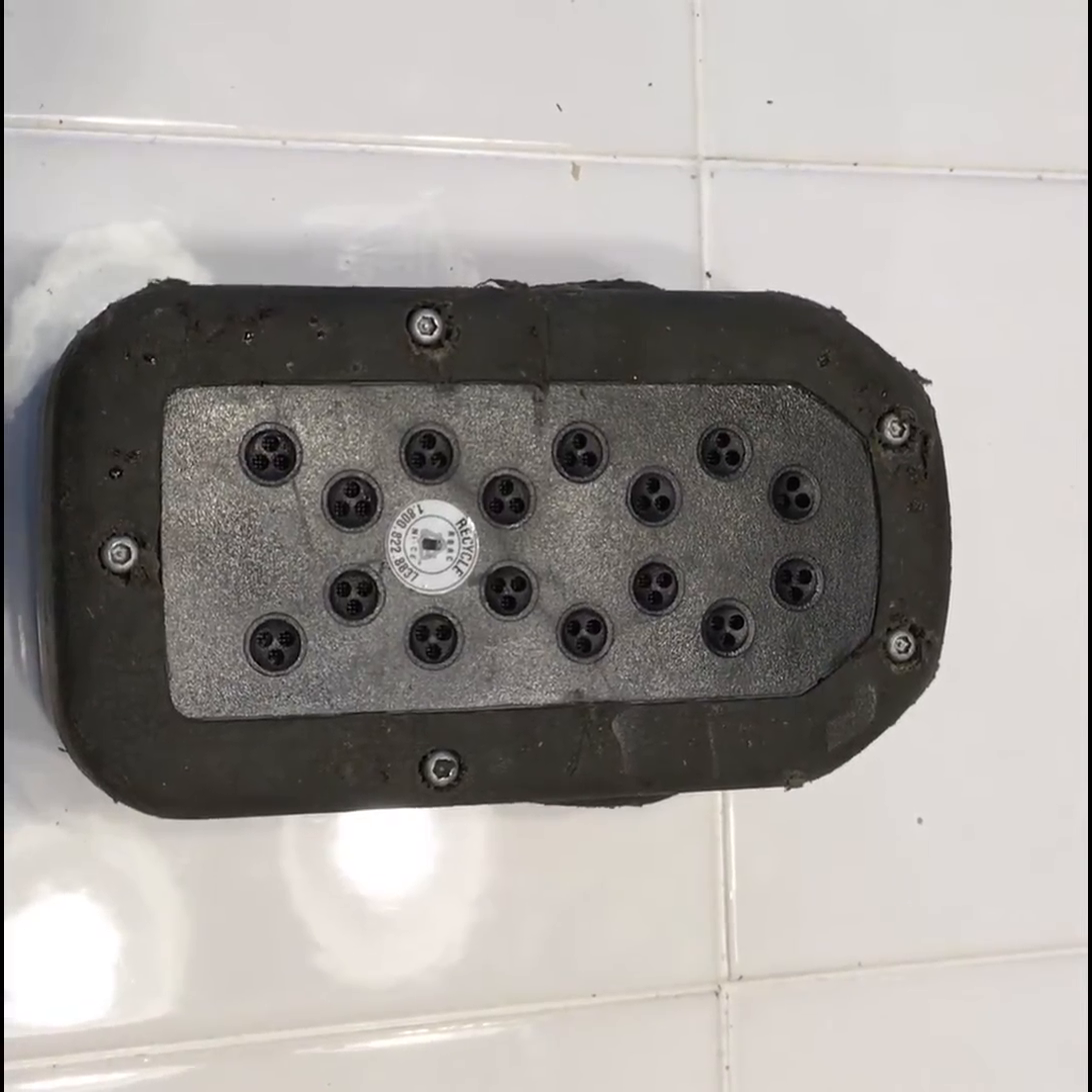So as you can see the five screws are there and now I will proceed to just go ahead and pull those out the rest of the way and then I will come right back to you.